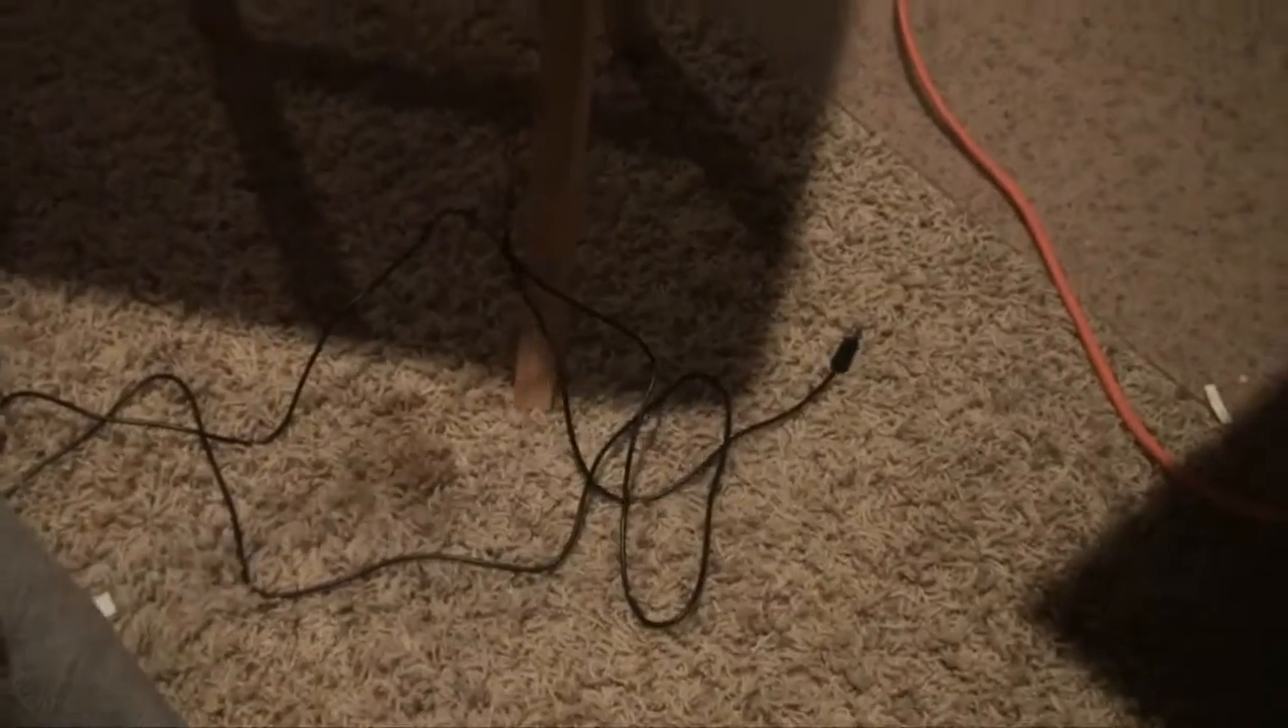You can see it's not it's not plugged in down there's the end of the plug.